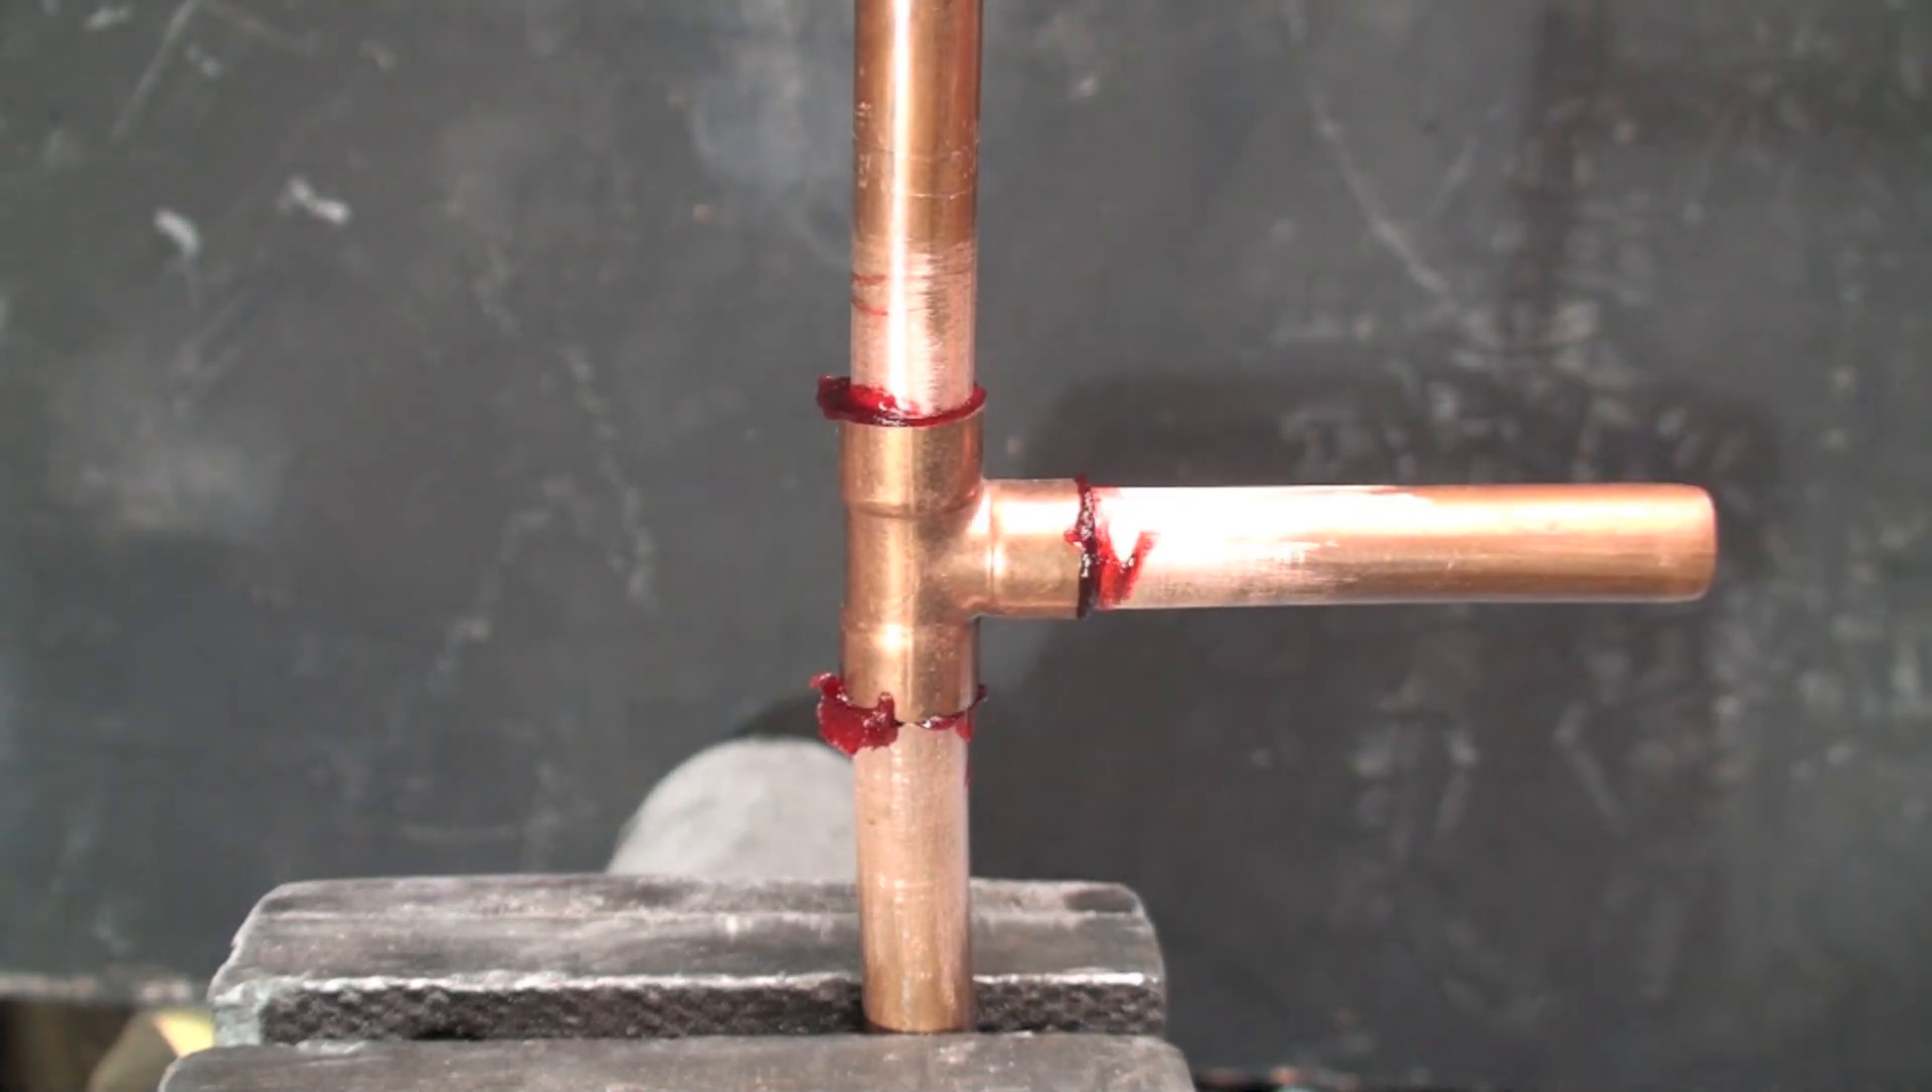Okay here's my fitting it's a T so I got three pipes in it.